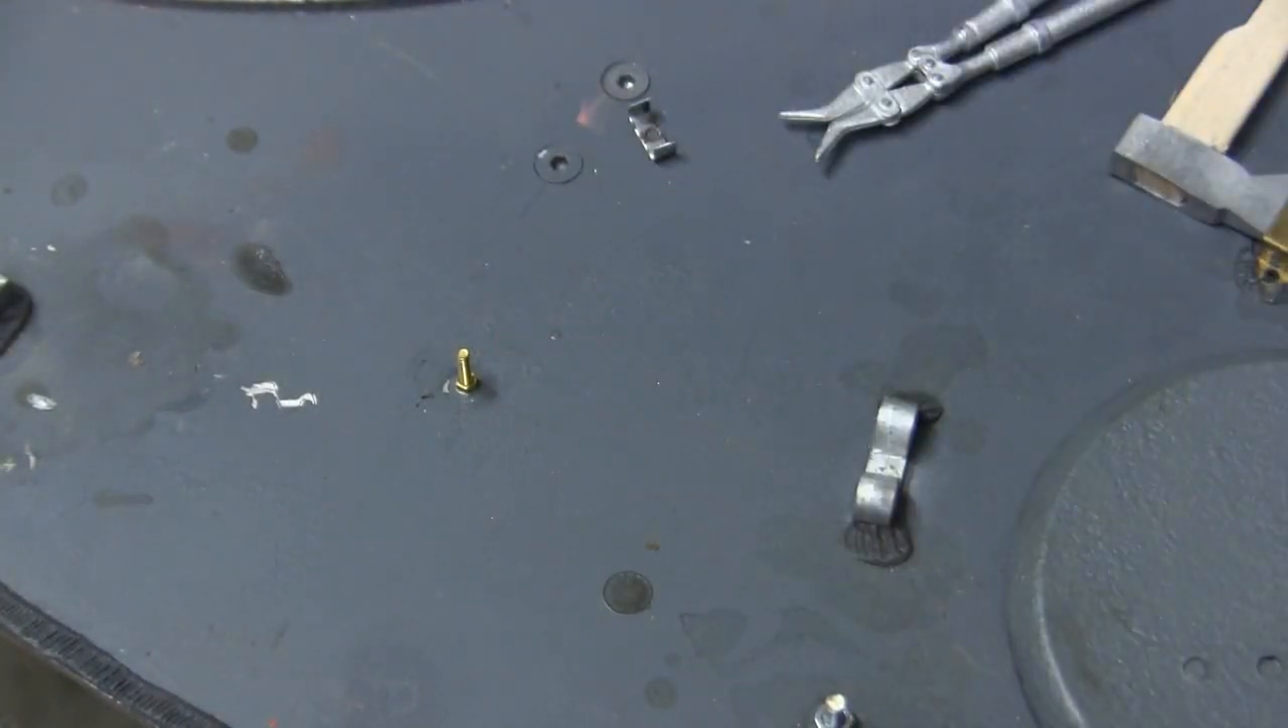For the center fastener this is actually just one of my brass fasteners that is bolted to the top deck so it's nice and secure kept in place.